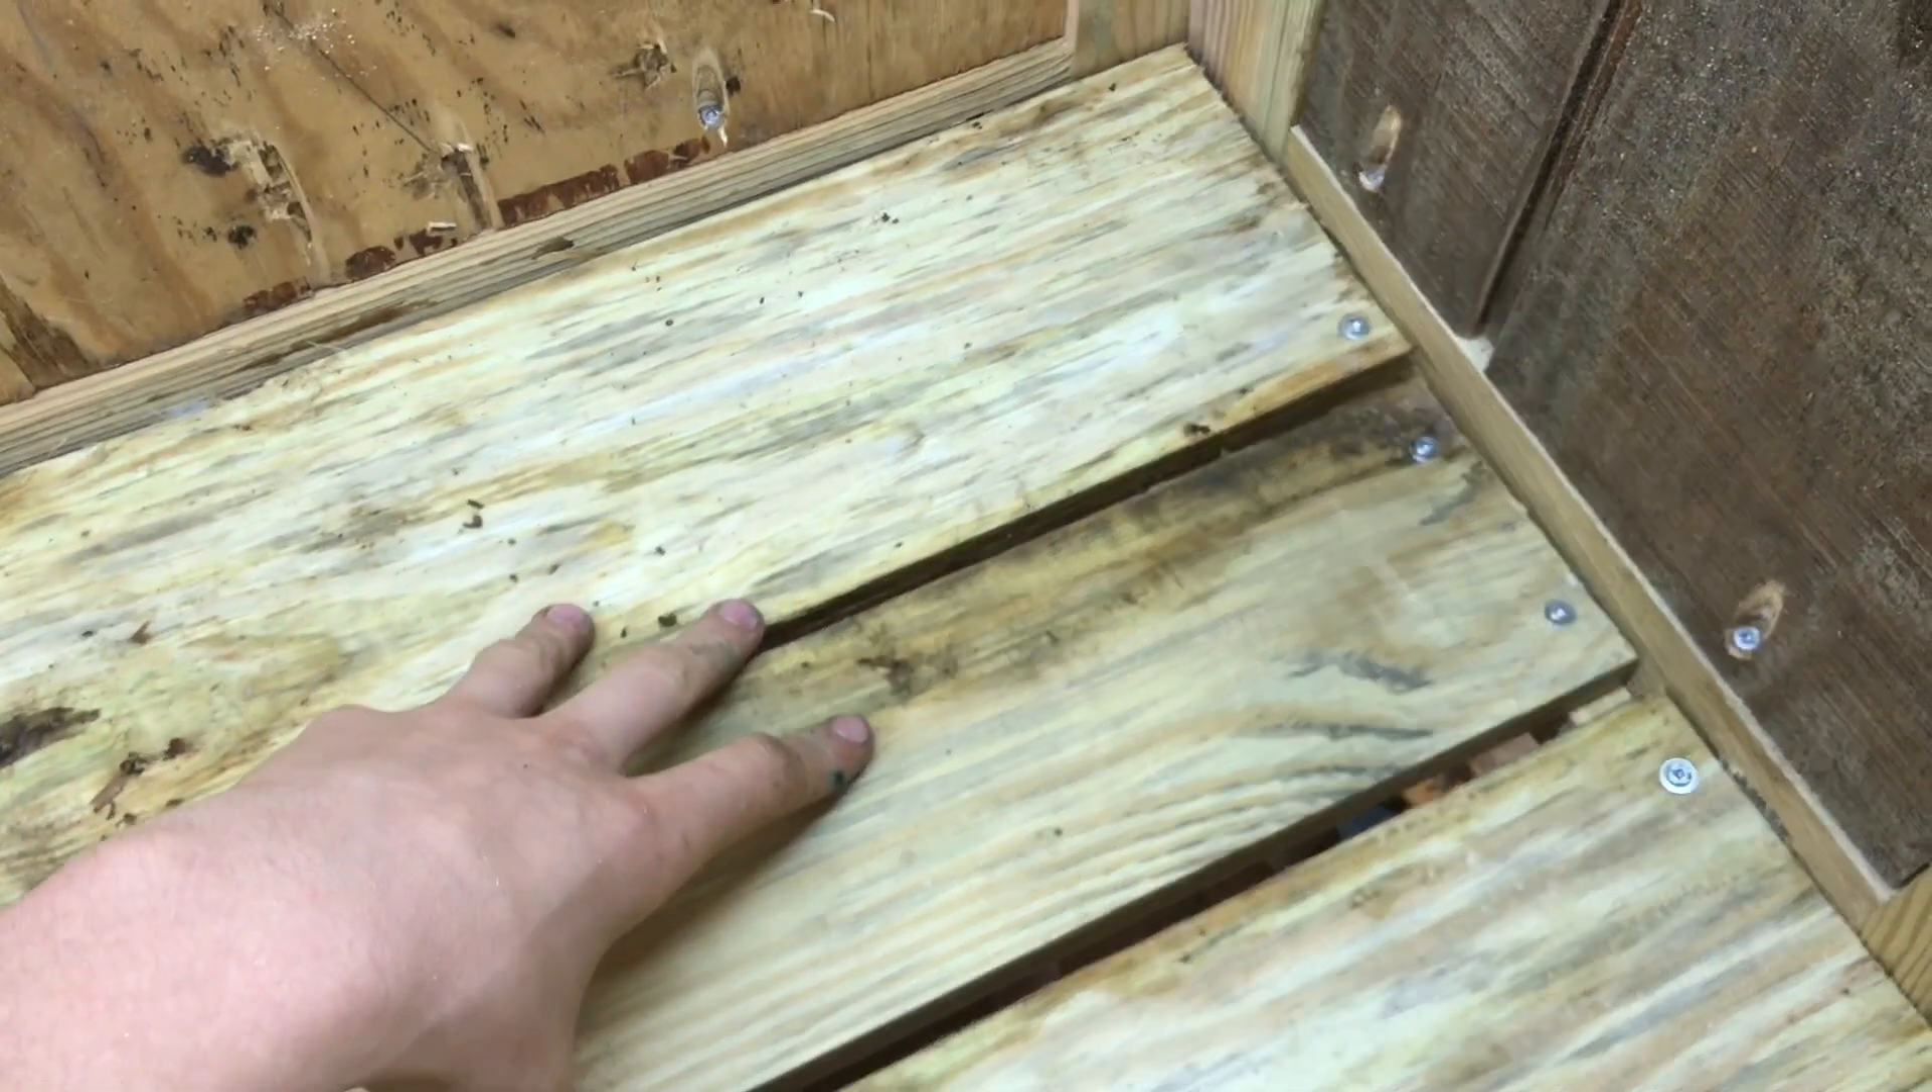Okay so the bottom is in and you can see I left a little bit of a gap here and that's so that air can flow.